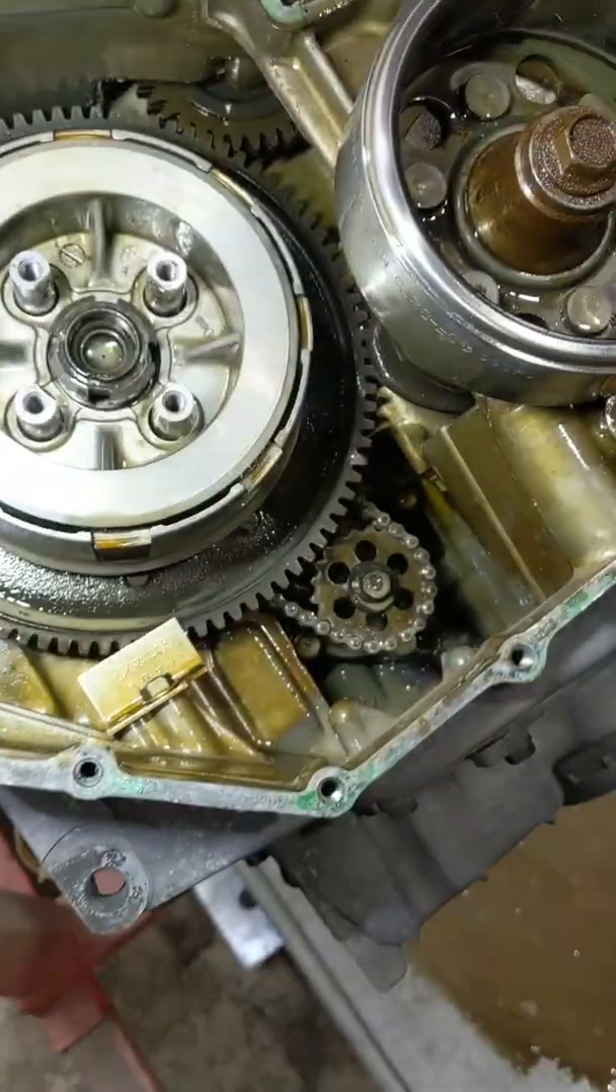Alright so I've got the clutch cover off.